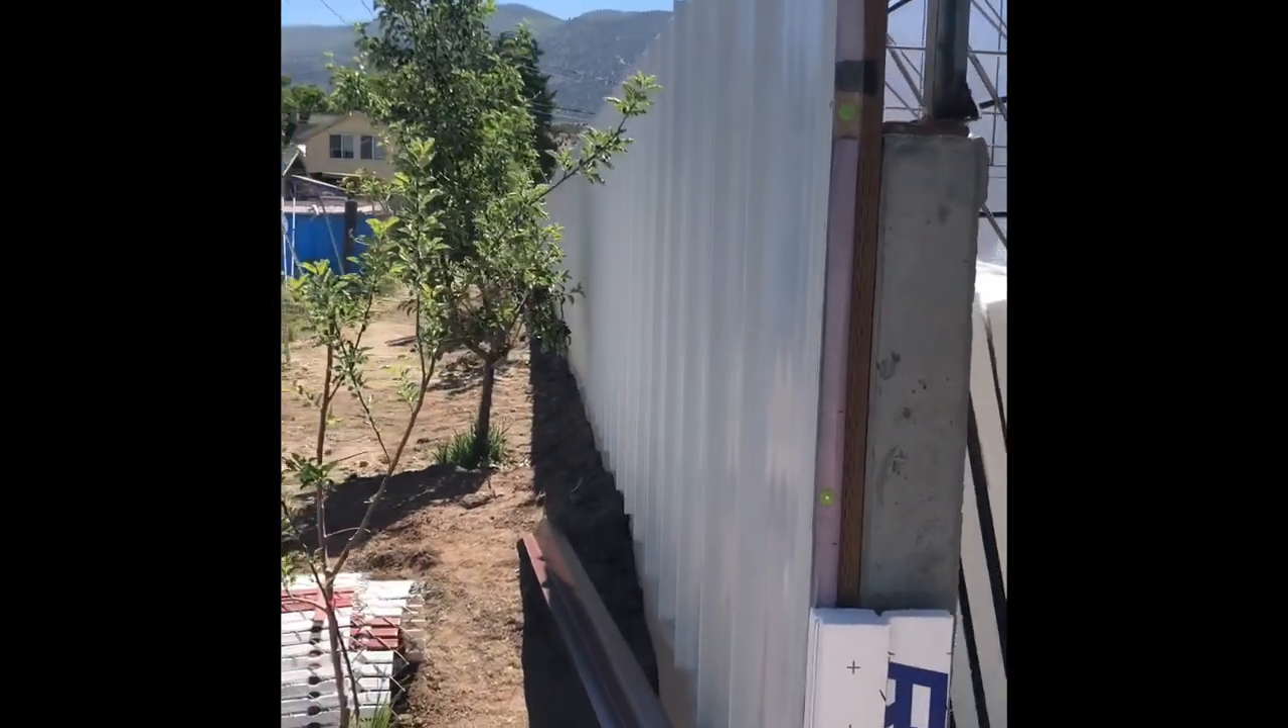We just got done with the whole back wall all the metal is on.